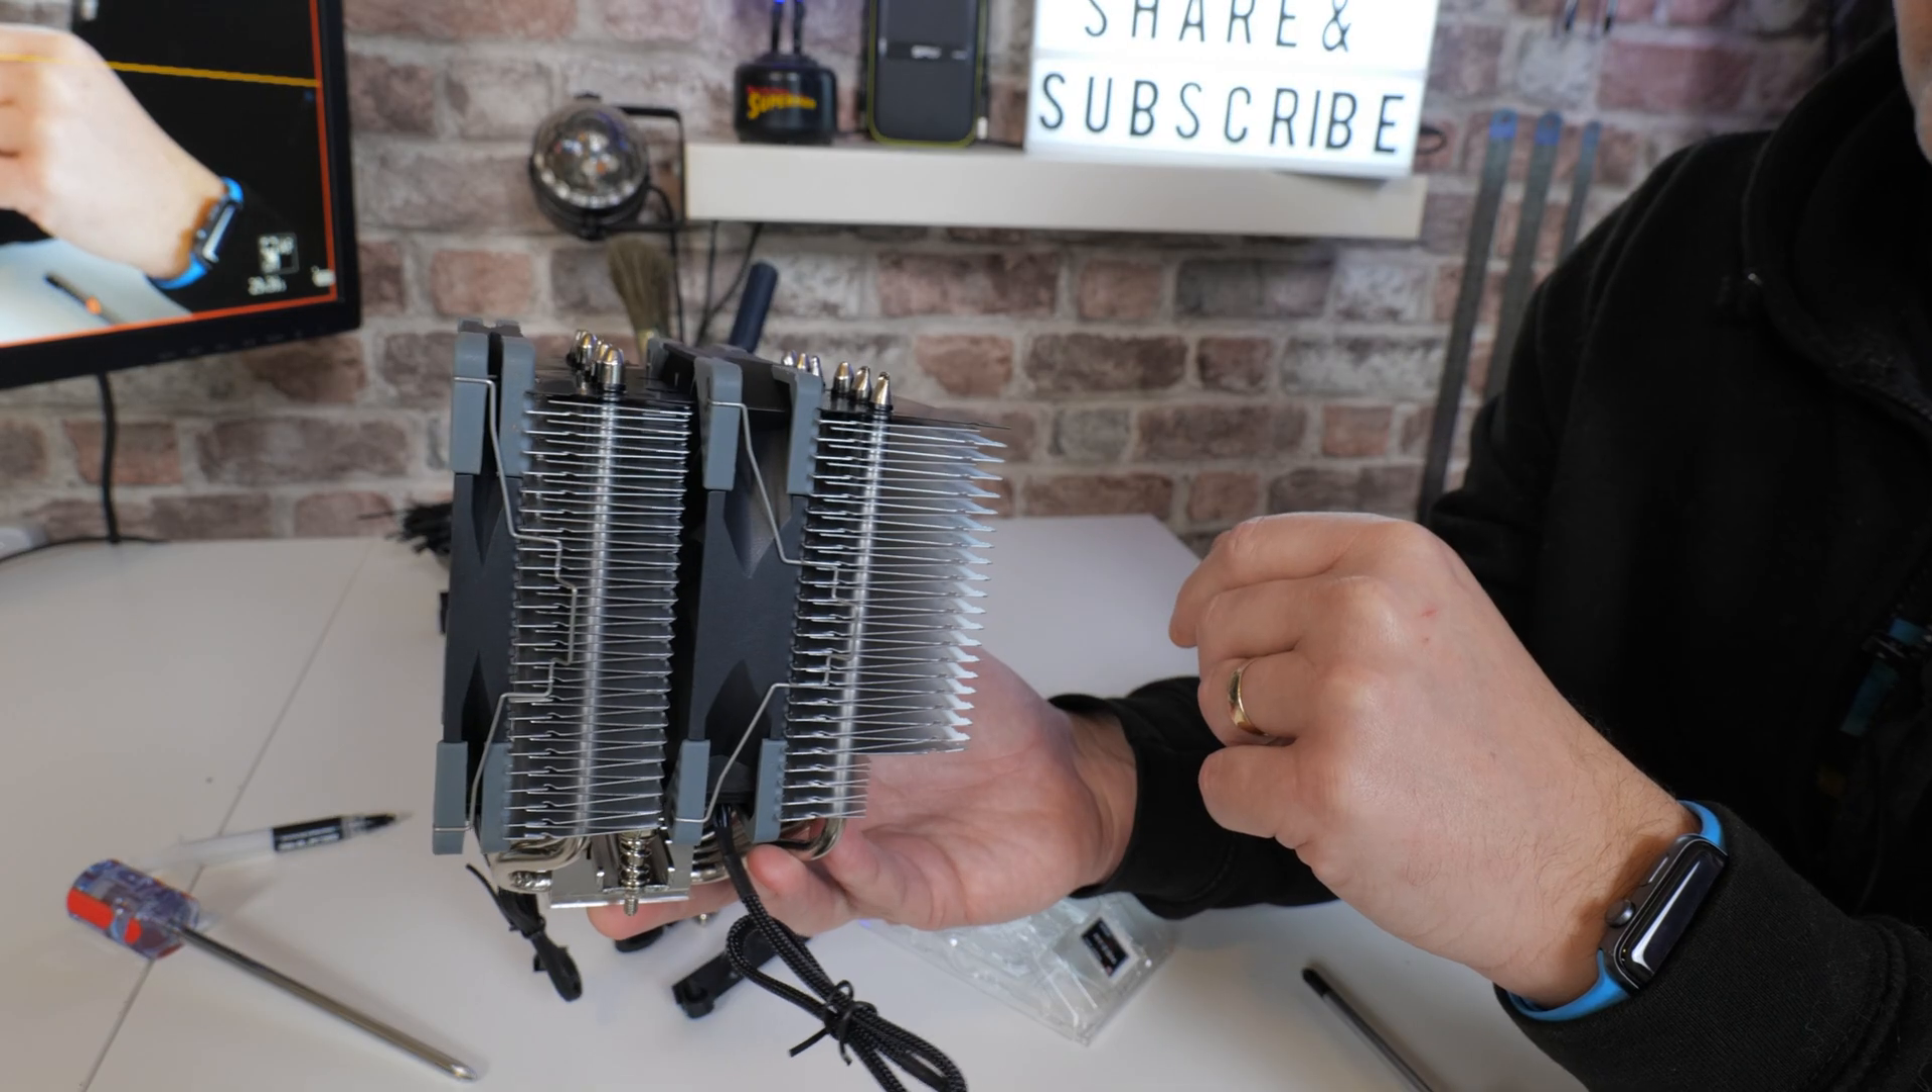So with the fans mounted on the cooler as you can see we've got the slimline fan 15 mil fan on the front and the 25 mil on the back.